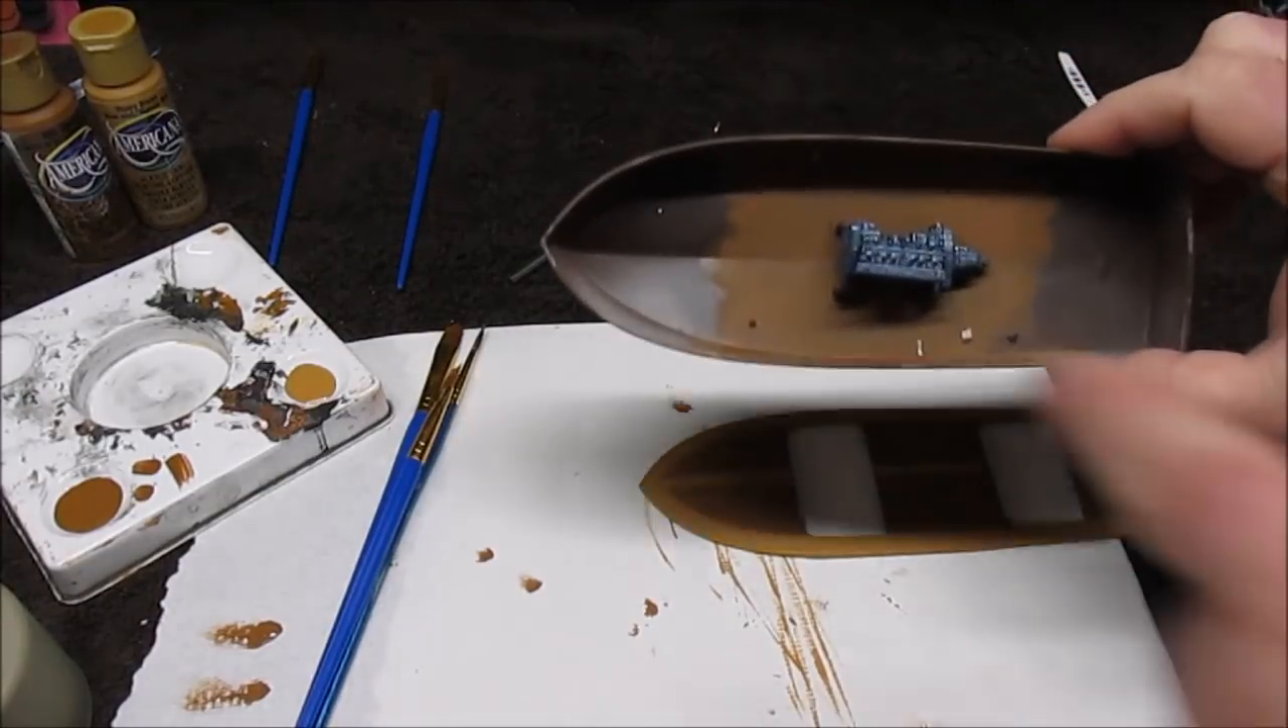The engine is done it's been washed and stuck in the bottom of the hull.